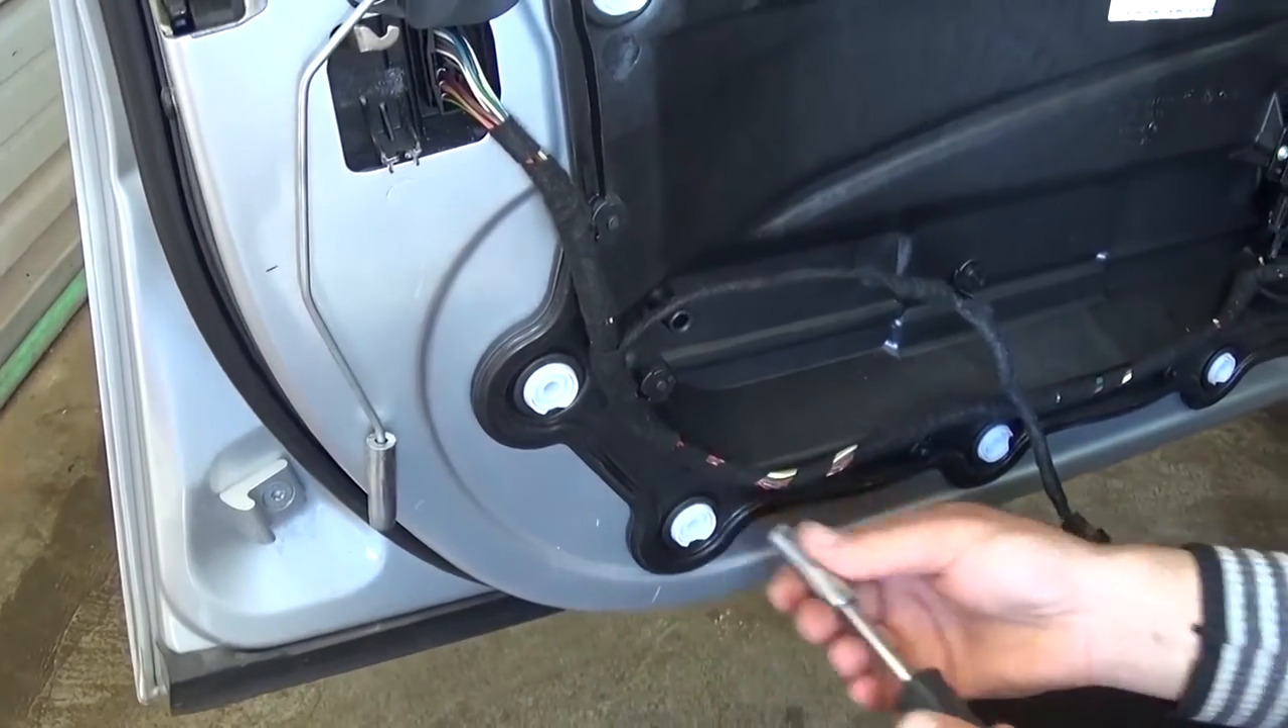Okay, and the cover right here the door panel is out of the car as you can see.